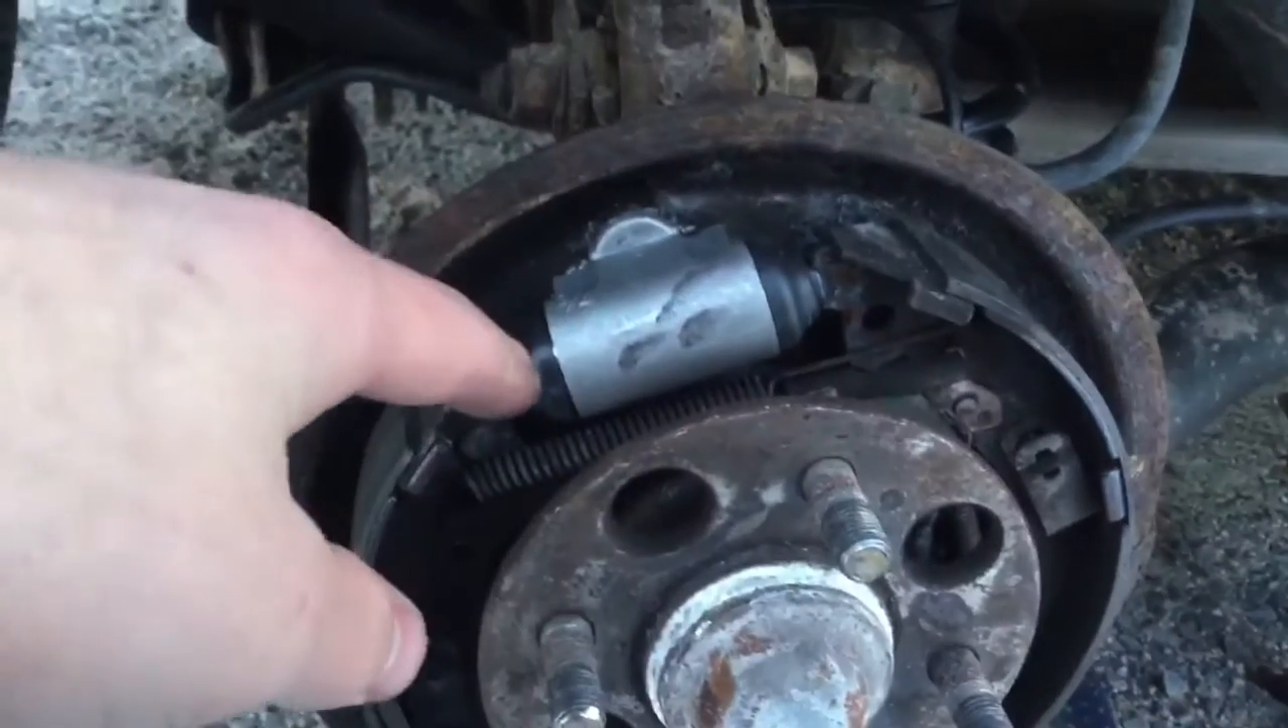Now our new wheel cylinder is in.